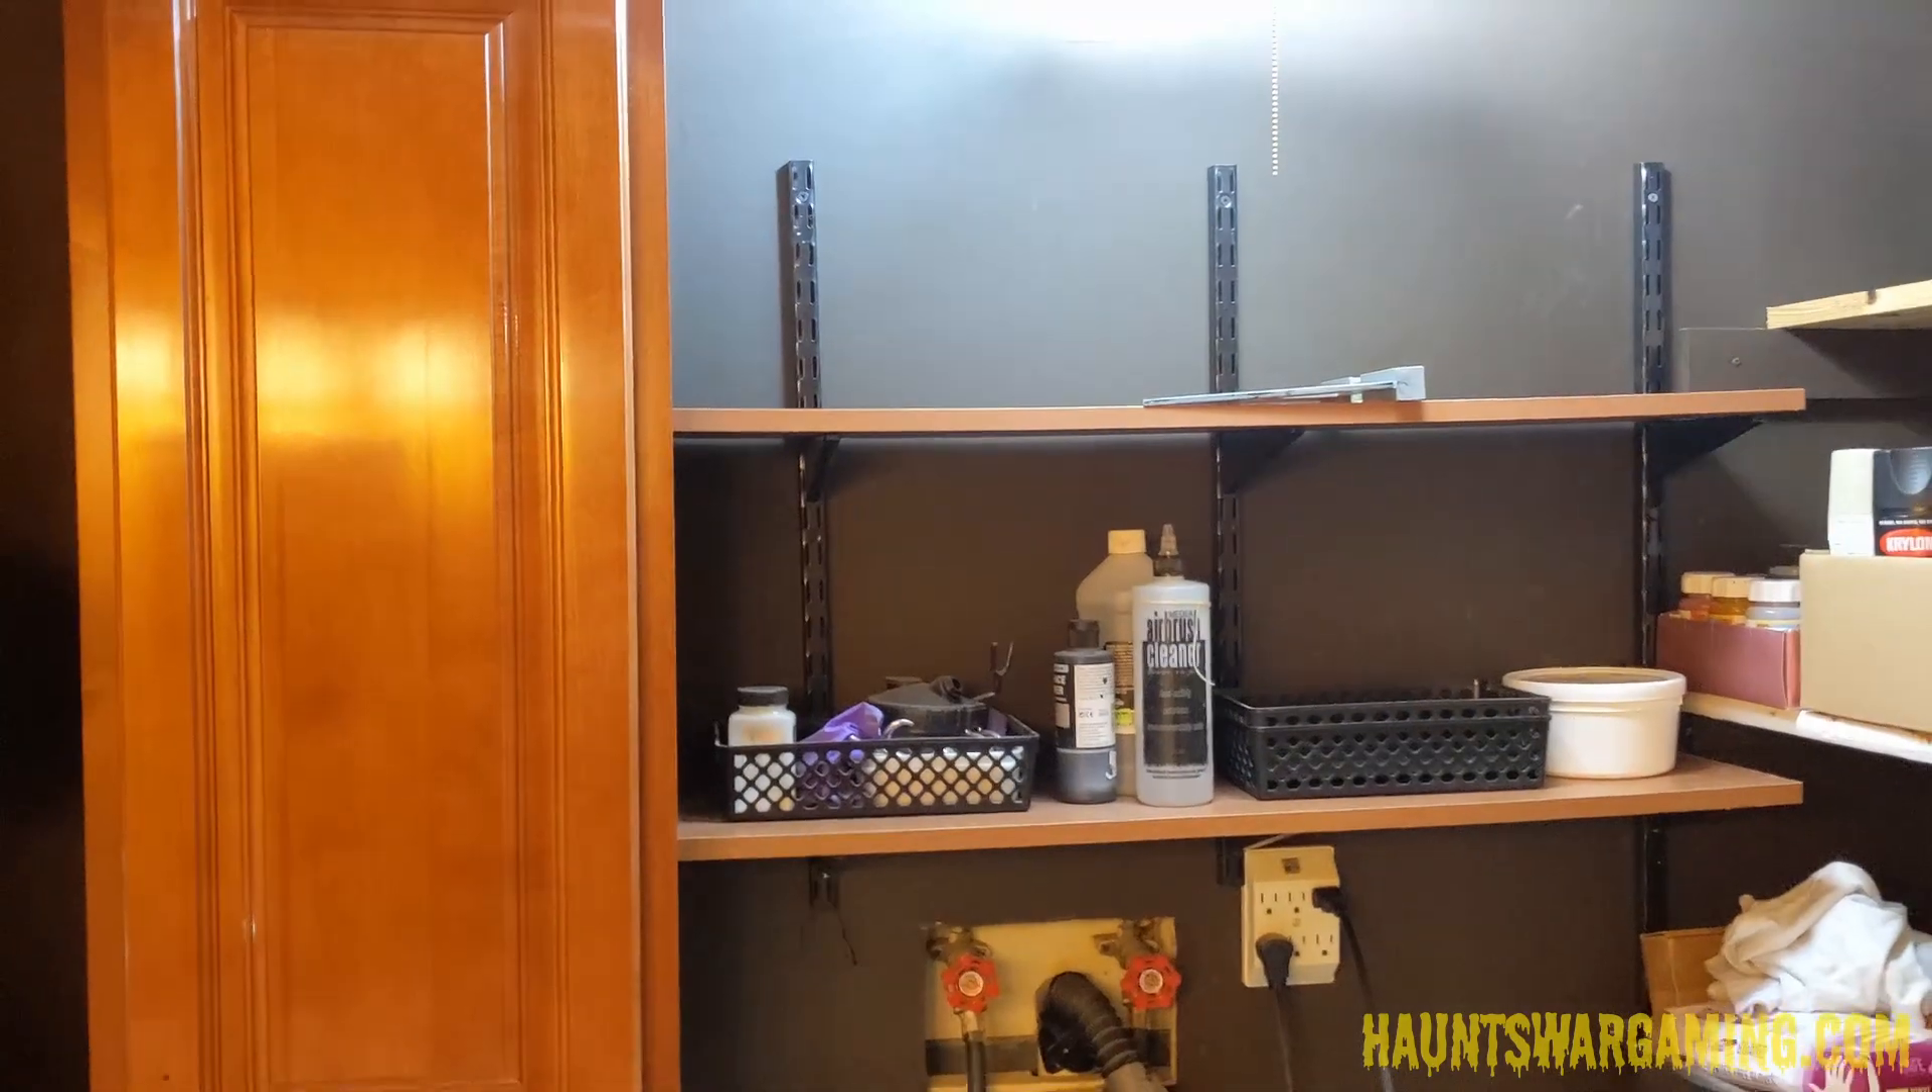I wasn't sure if I was going to be able to fit these shelves back to the right of this thing but they did fit.